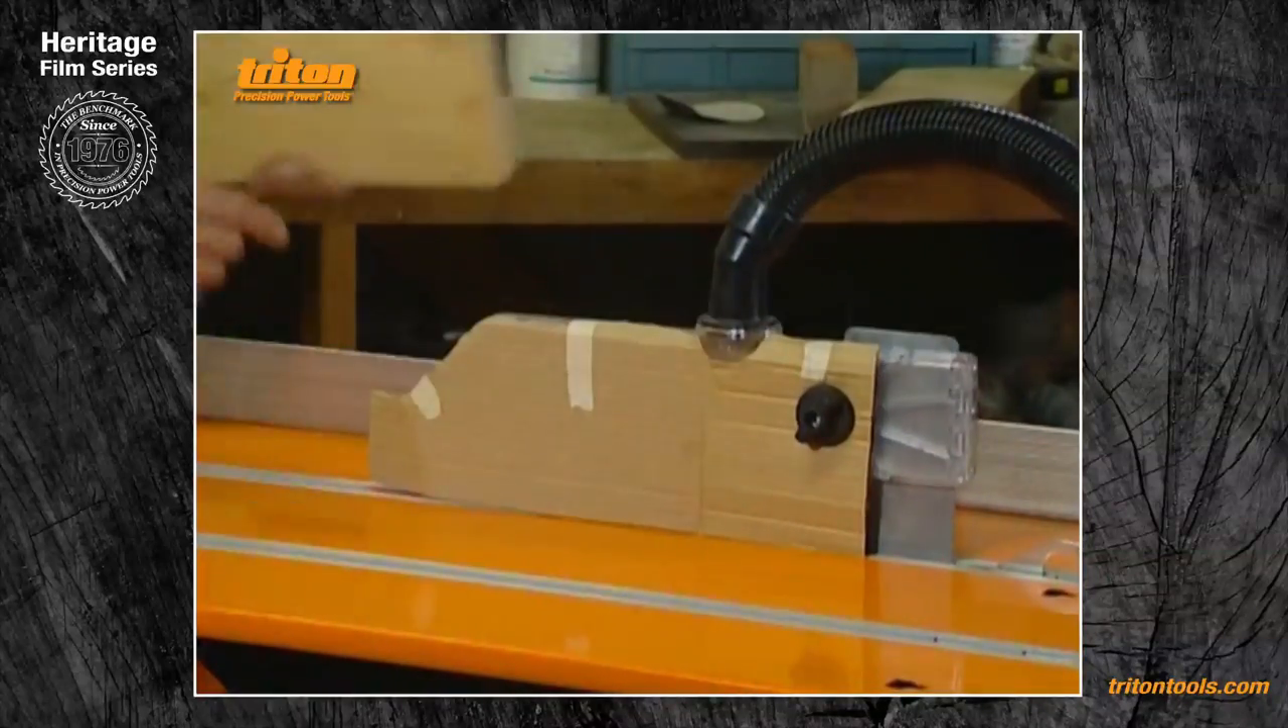I've simply added a mask of cardboard which is held onto the safety guard by this knob, a couple of strips of masking tape.